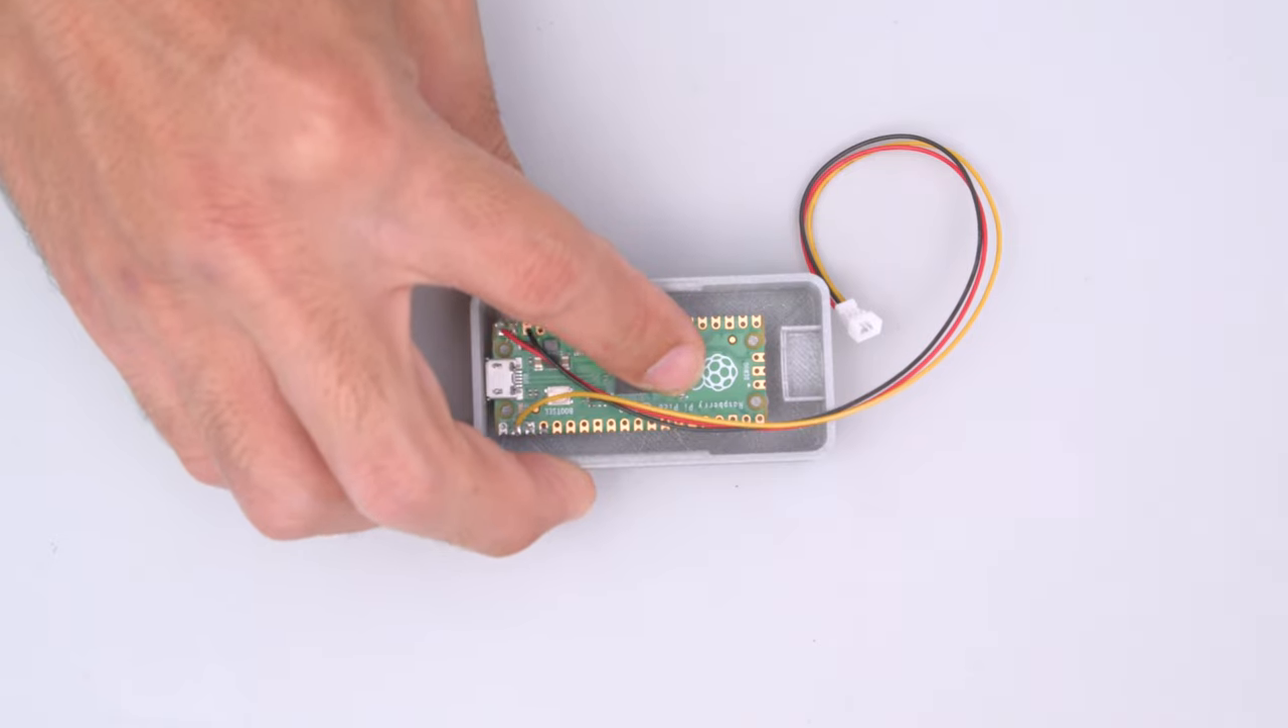The Raspberry Pi Pico is pressed into the 3d printed case with the PCB facing the opening for the USB port.